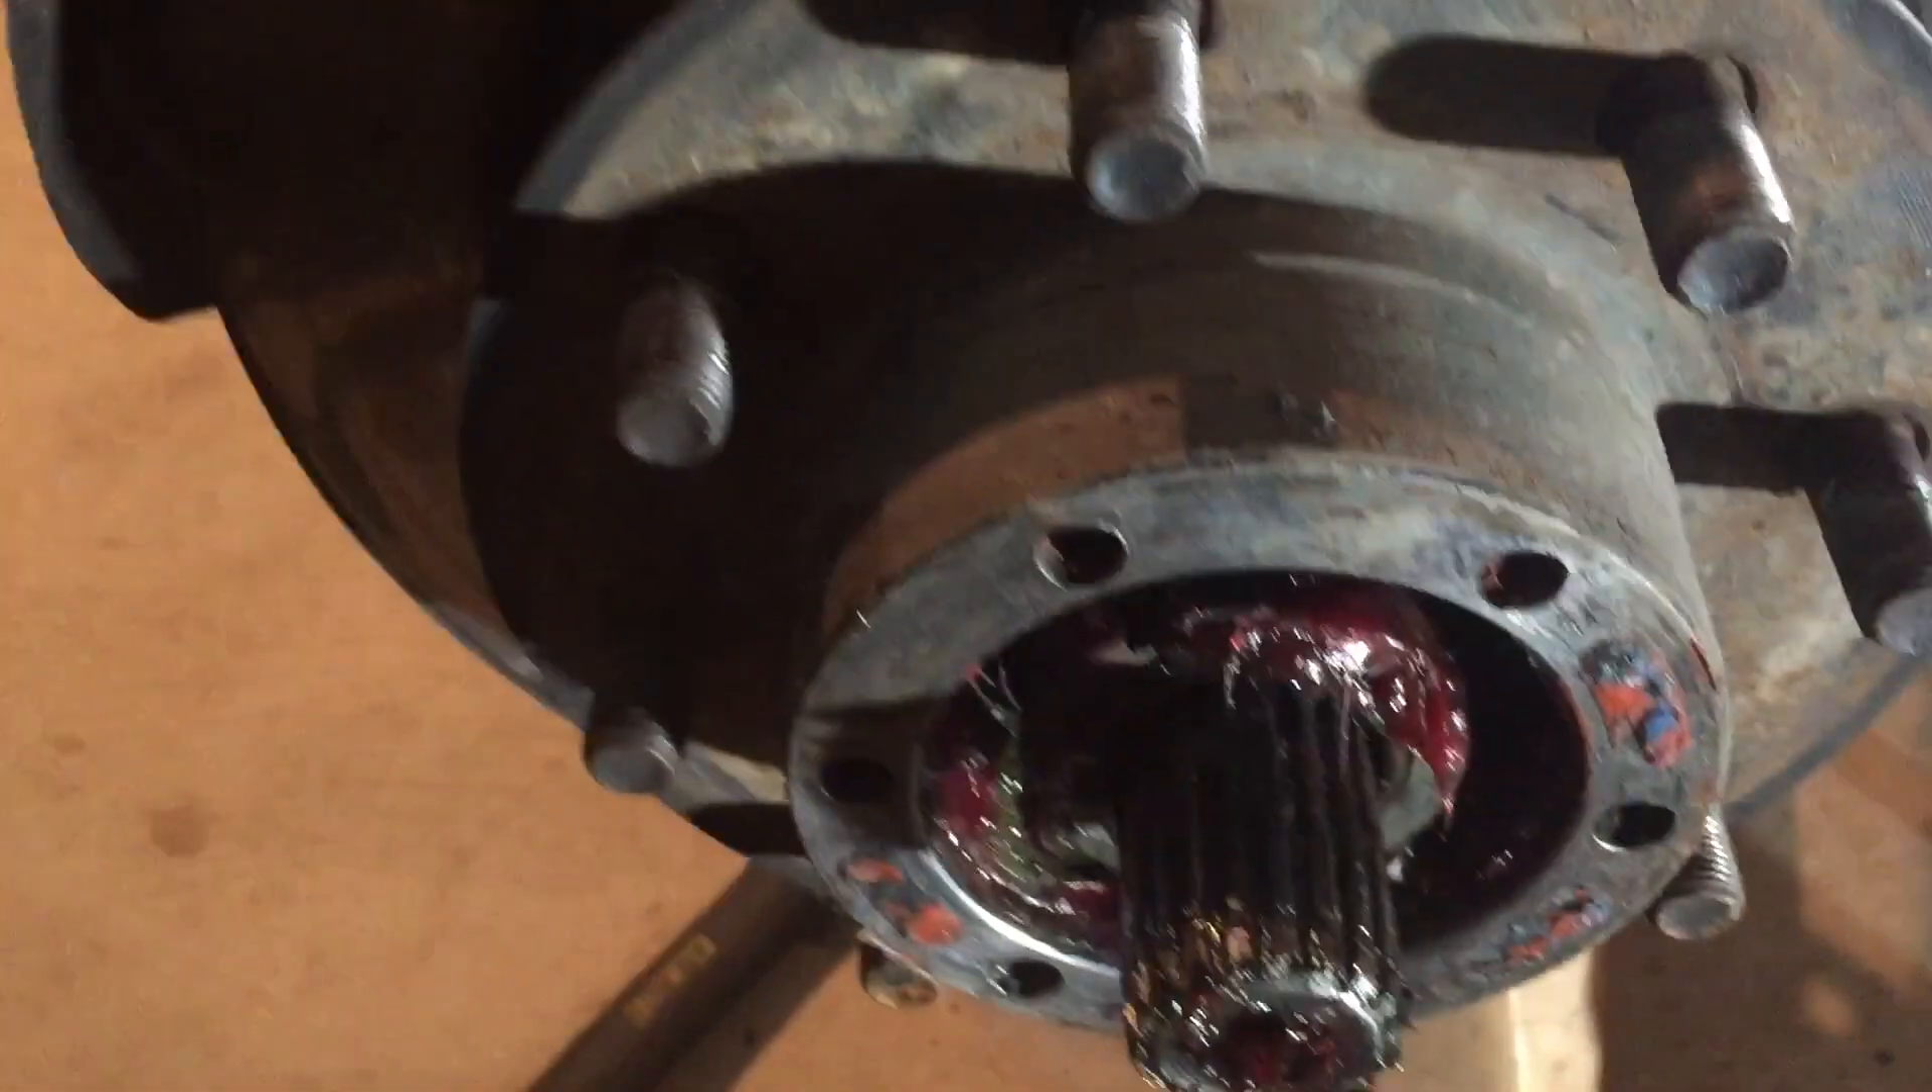All right so I got the selectable hub part taken off now I got to get the actual hub off.